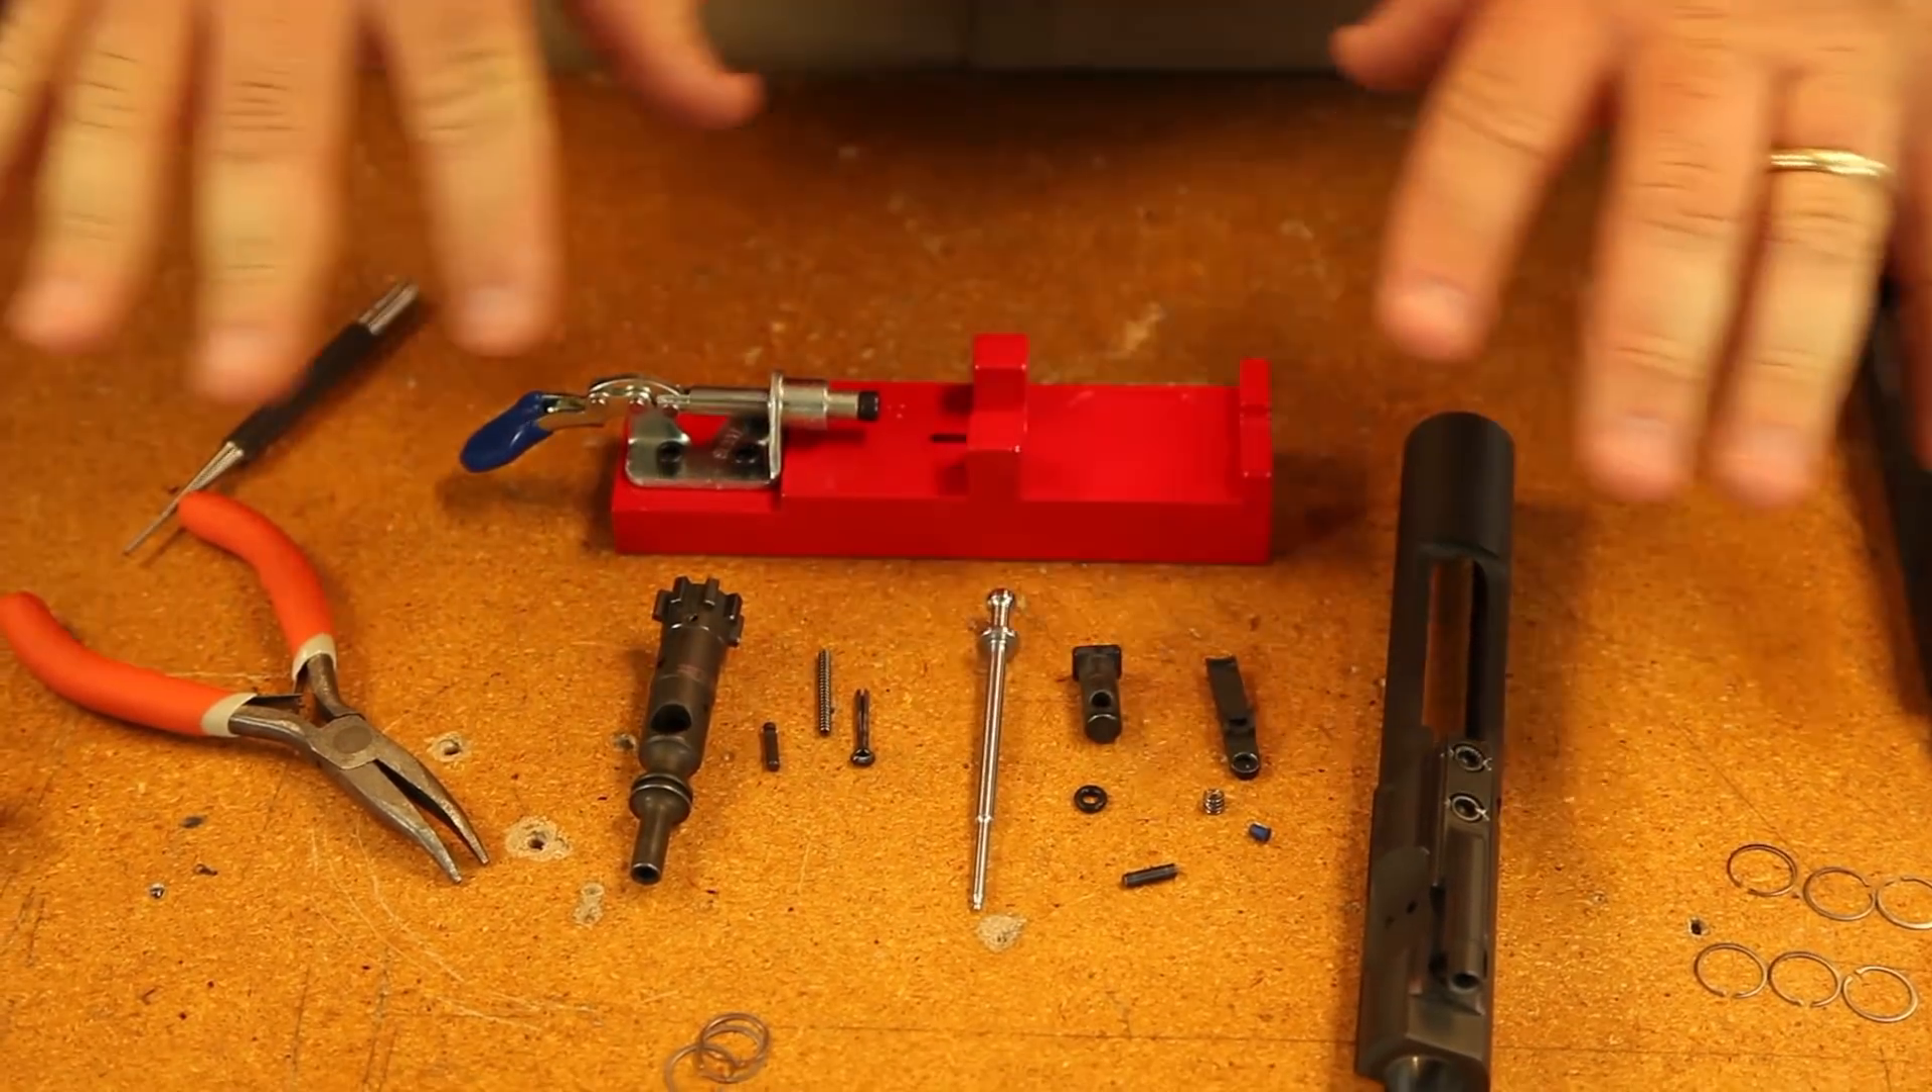And there your bolt carrier assembly is completely stripped.